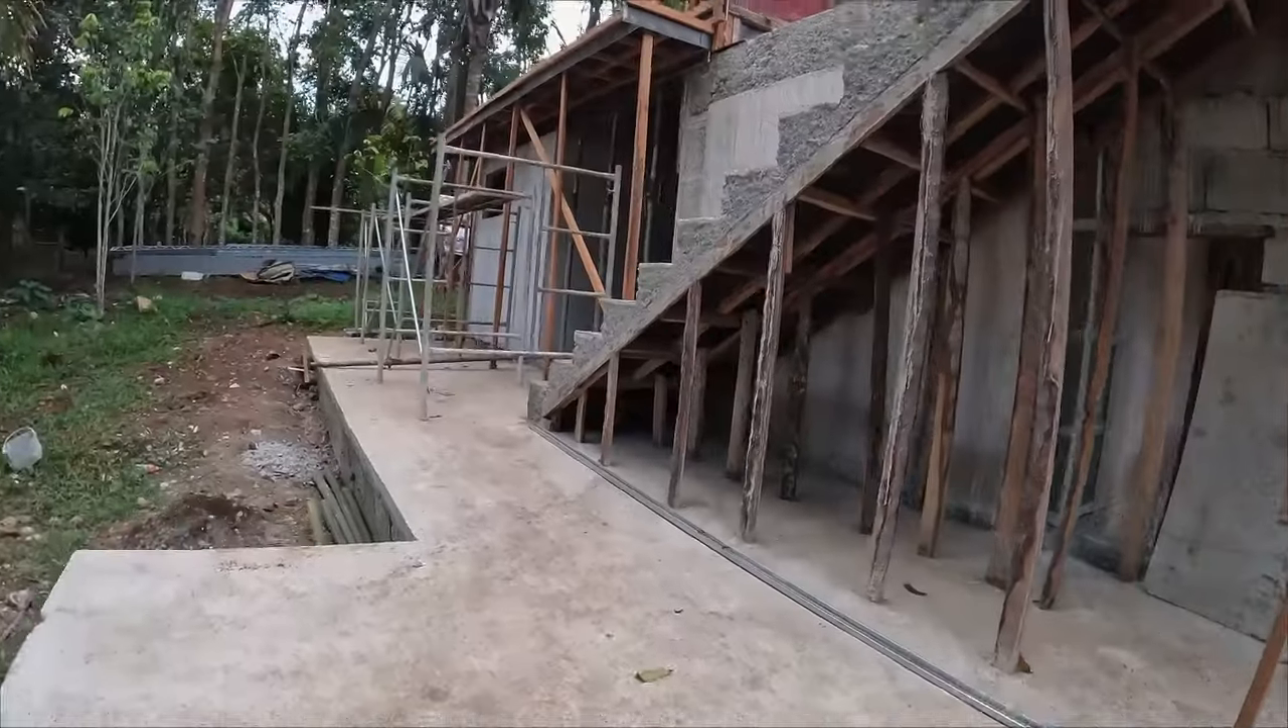We still have the forms on the stairs going up.